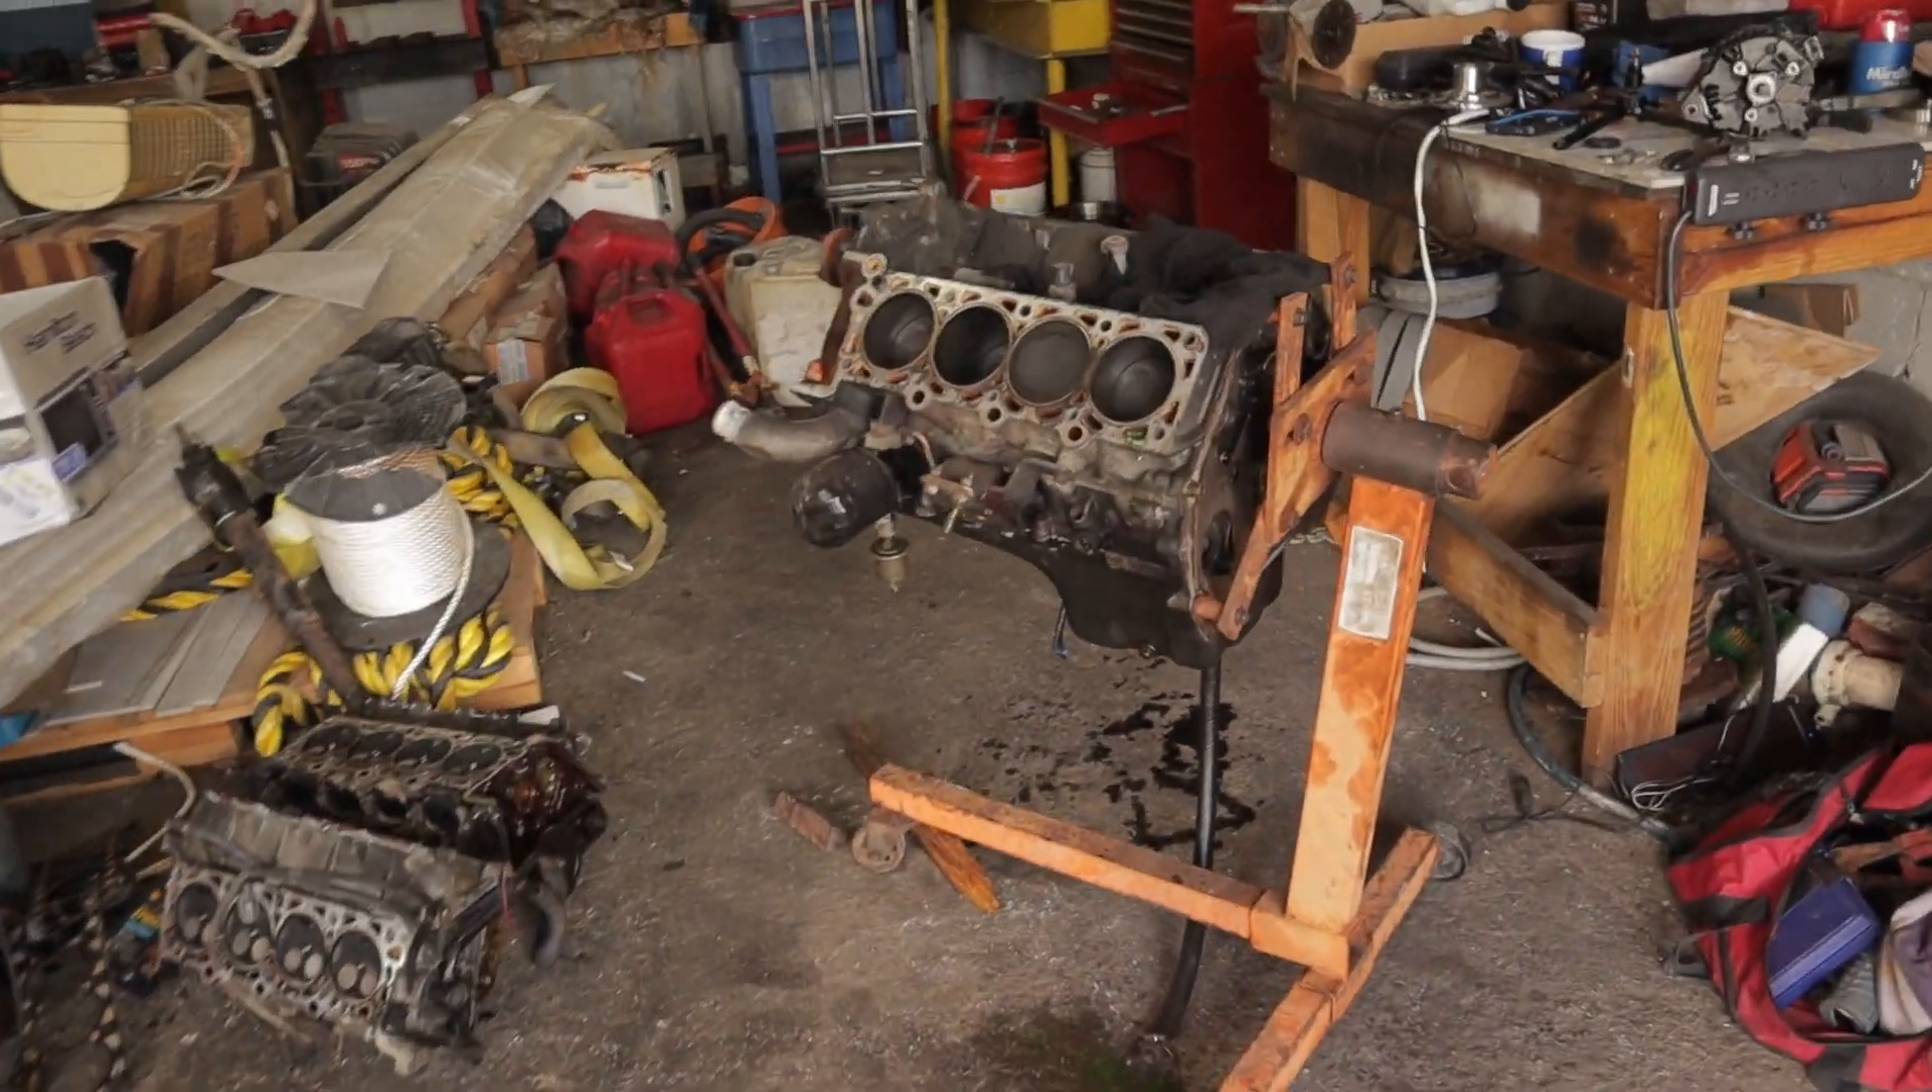Alright guys, so pretty much we got the heads off.